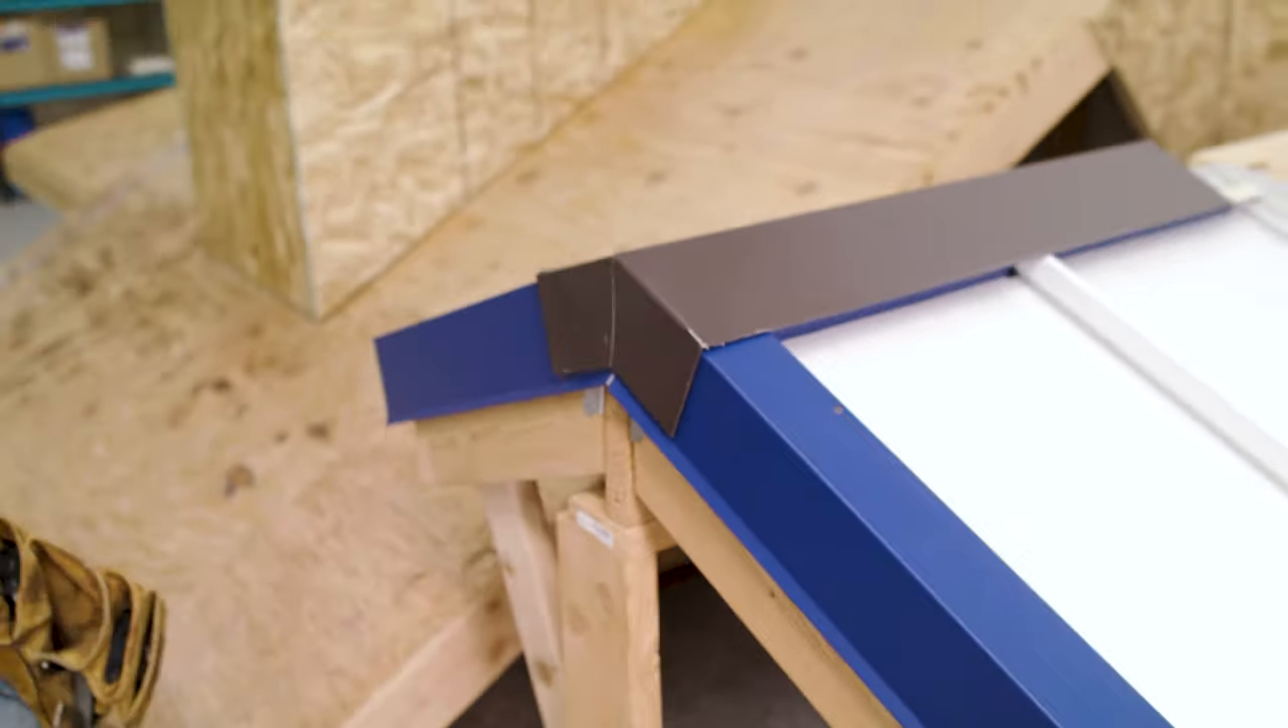So we got the end cap on.